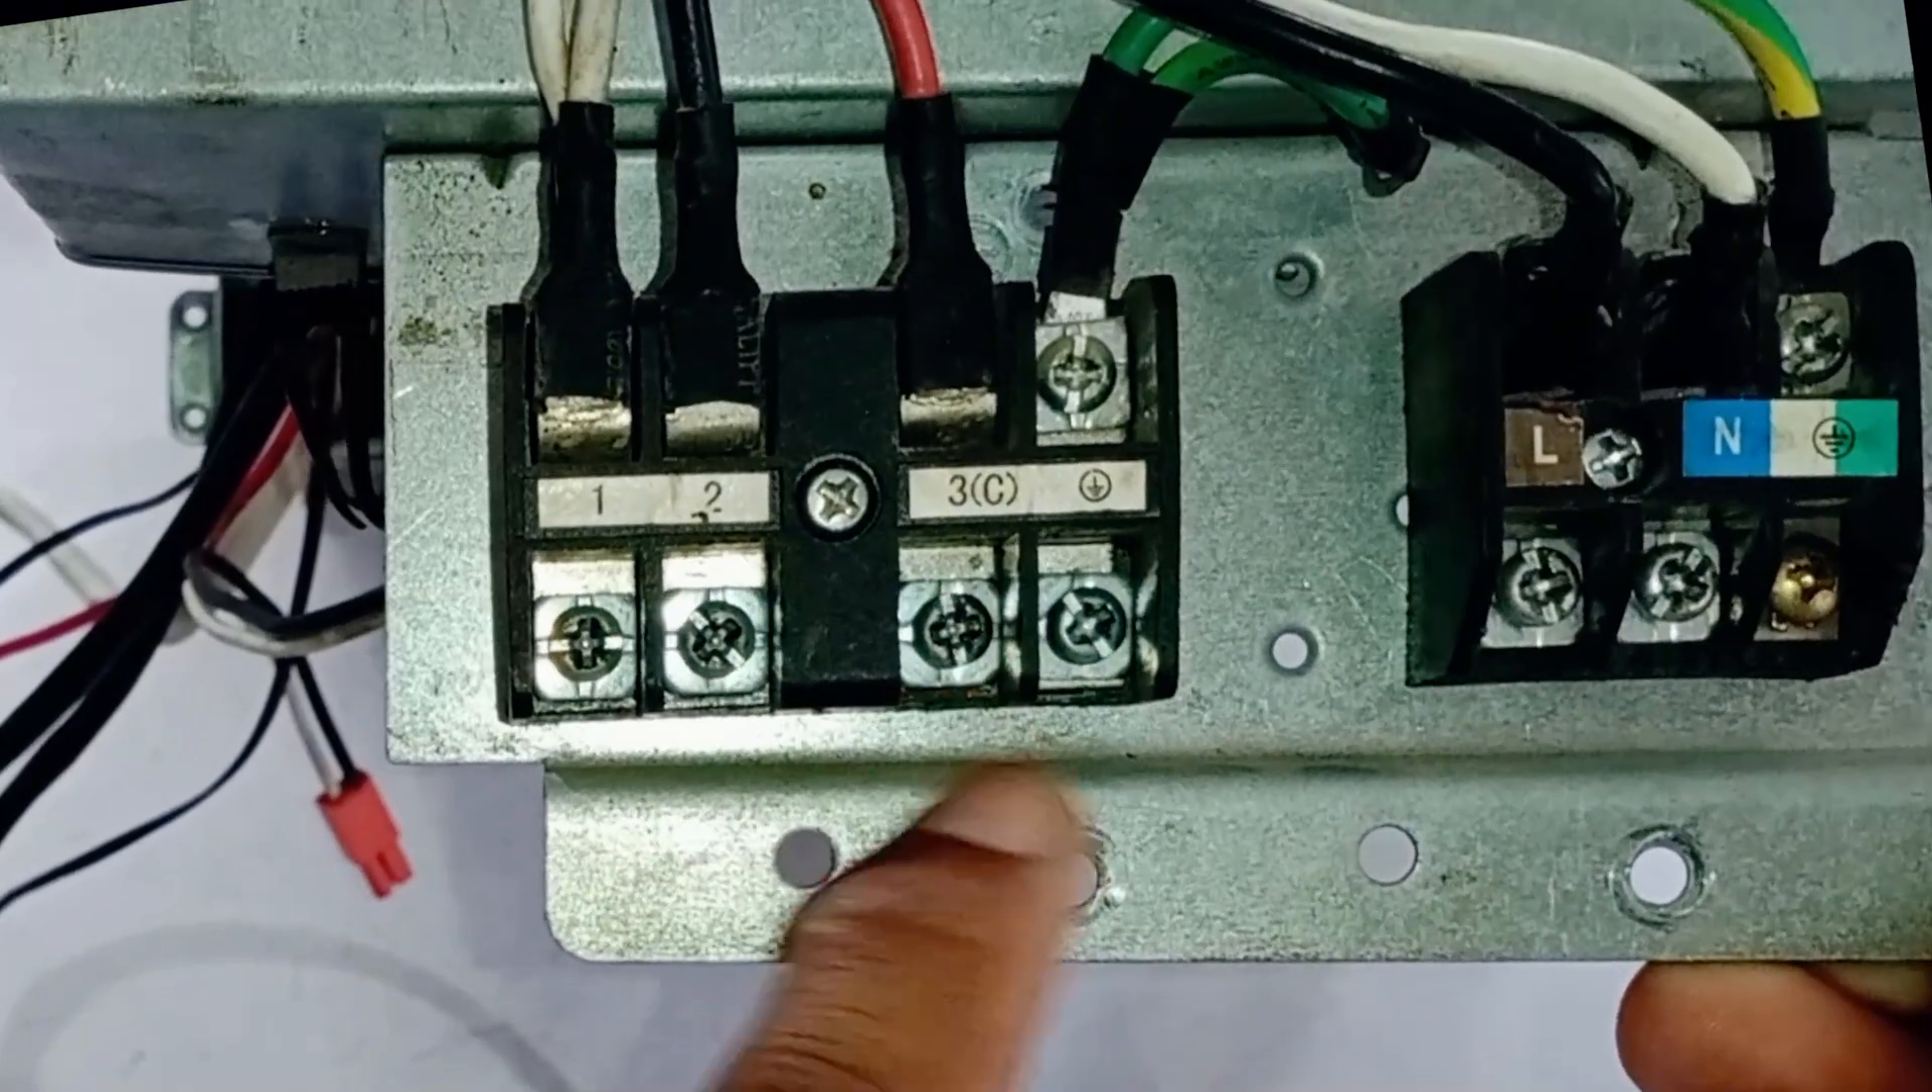The black wire is connected to terminal number 2, which is the live wire.